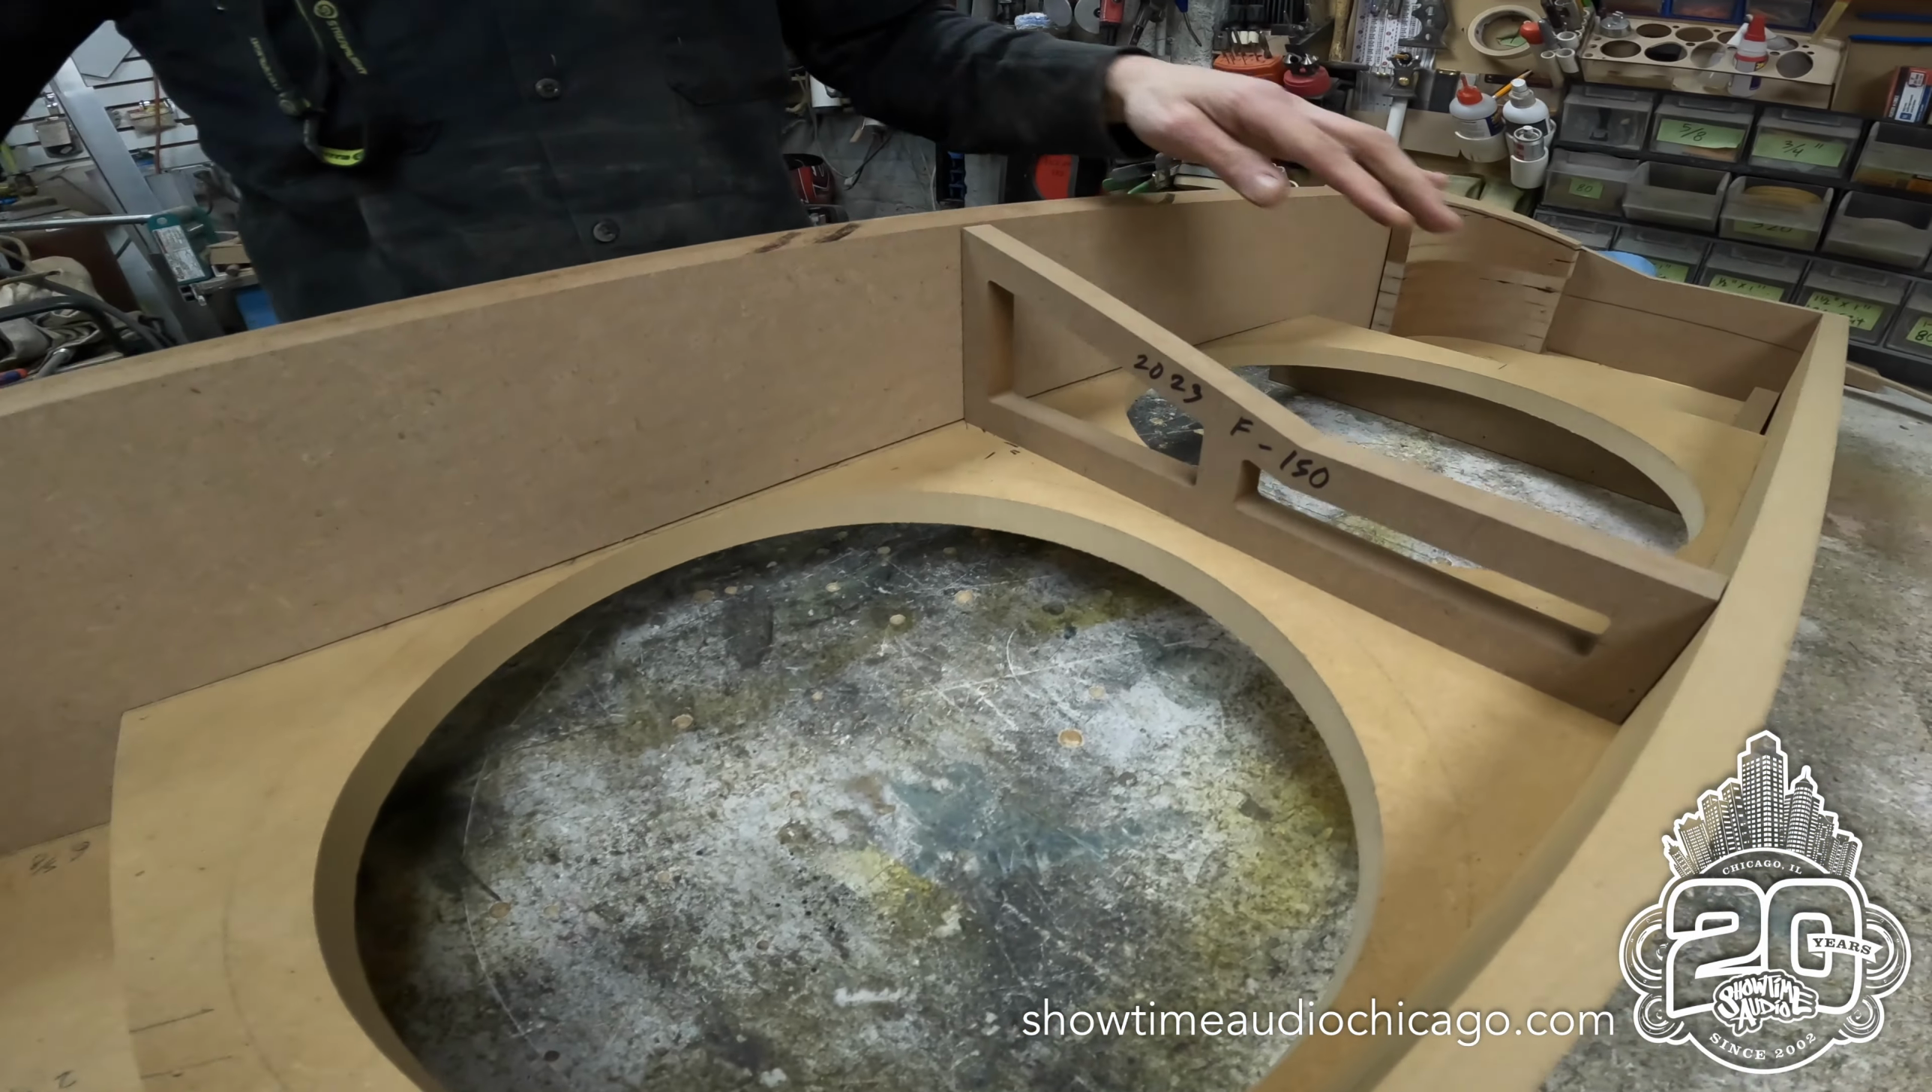So this is the framework of basically all the rounded corners, end caps, front, rear, the baffle, brace, and then all we have left is the top, the top section.